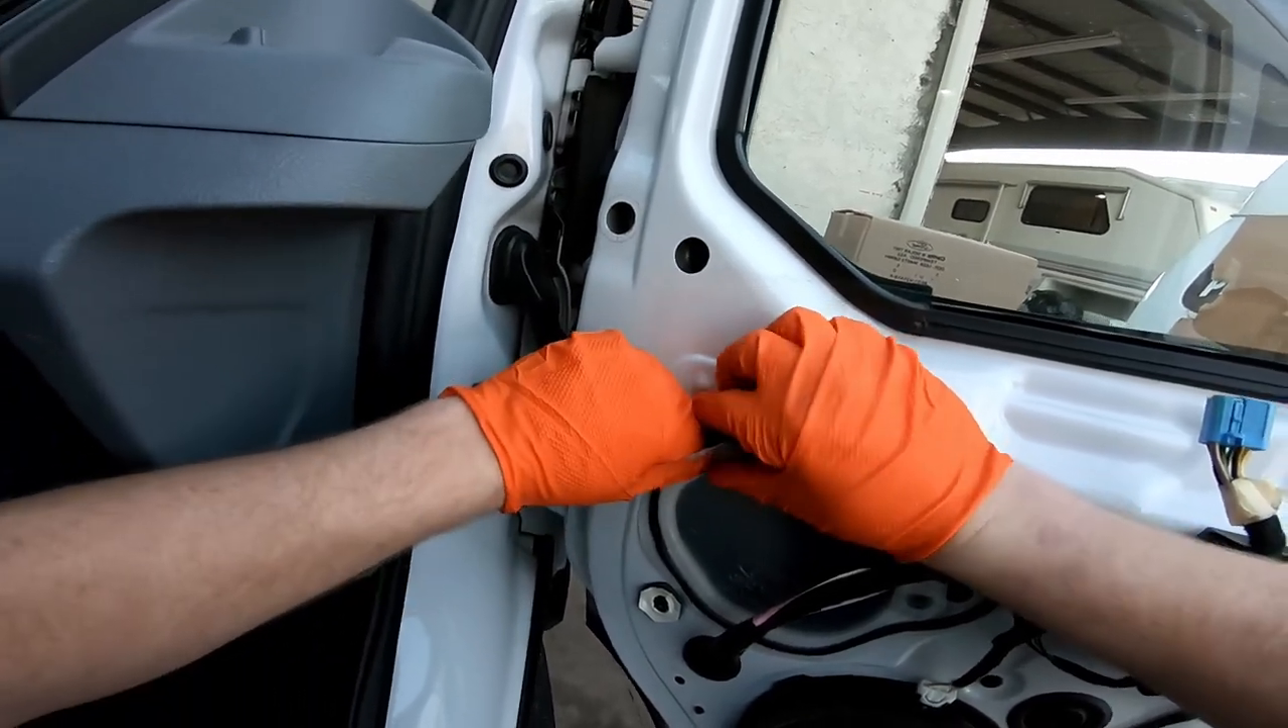Now the door panel is off the door.